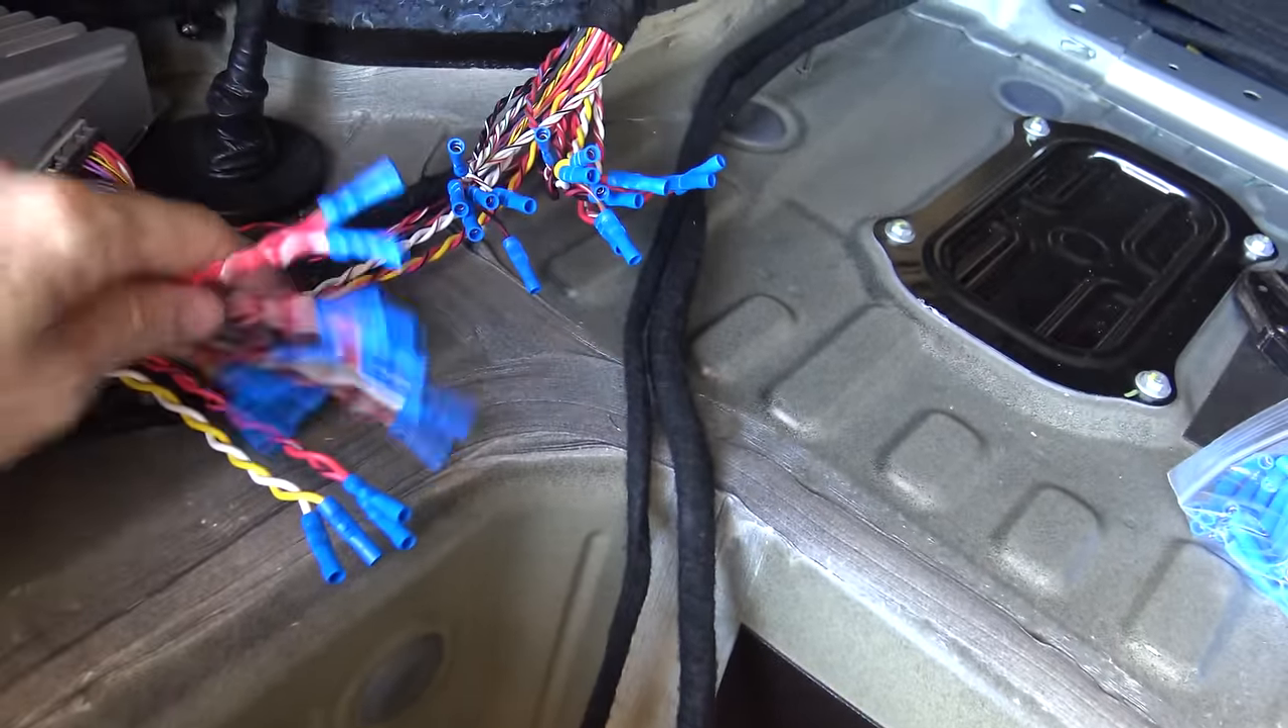Now I've put crimp connectors on all the speakers here. Well, the ones that I'll be using and there's a lot there.